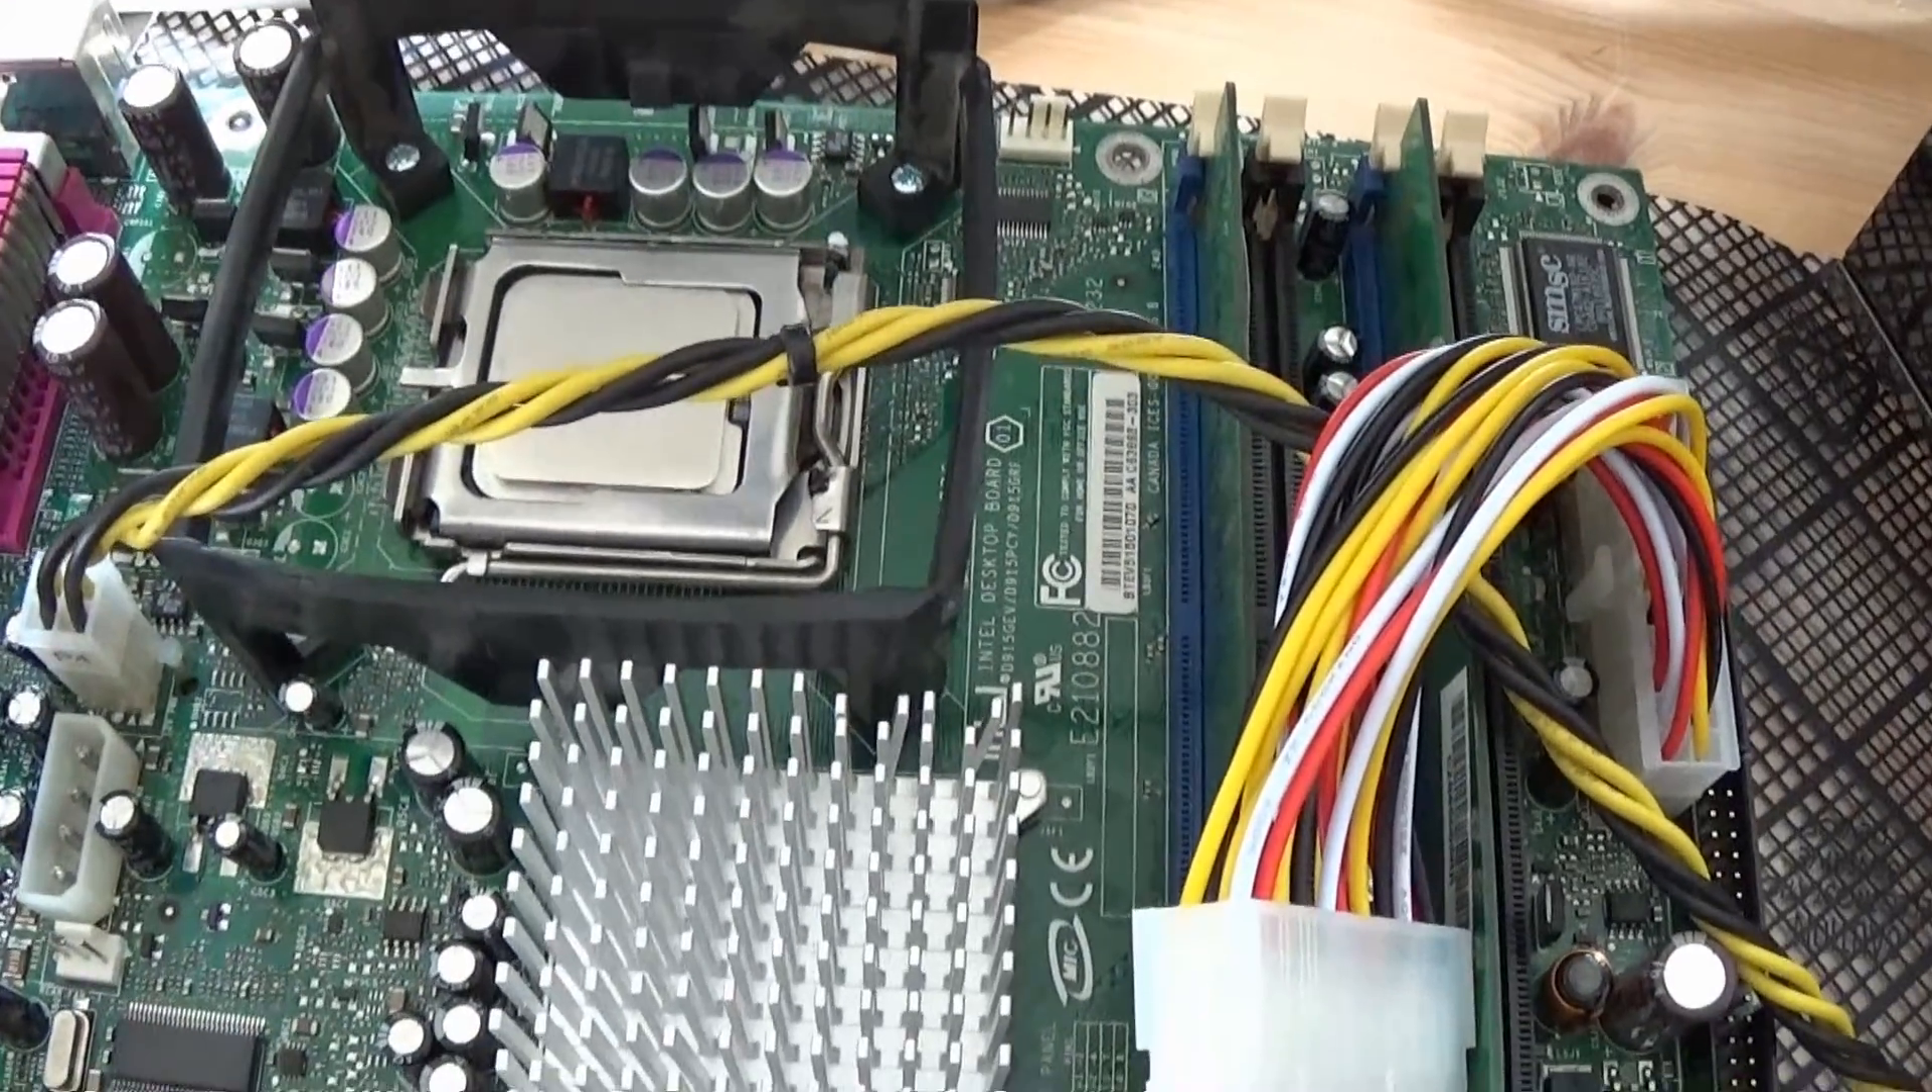Ja, auf dem Prozessor ist noch kein Kühler drauf.